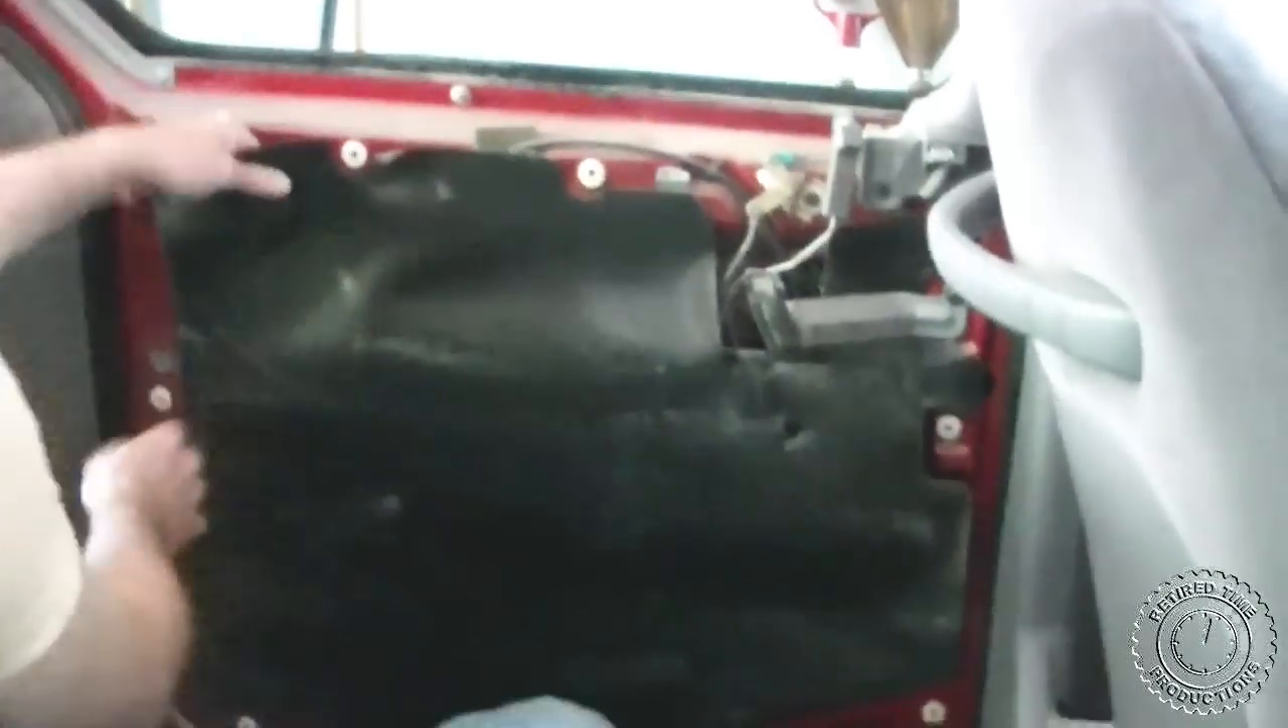Now we just have to remove this rubber covering that's over everything and it's just kind of stuck on there.